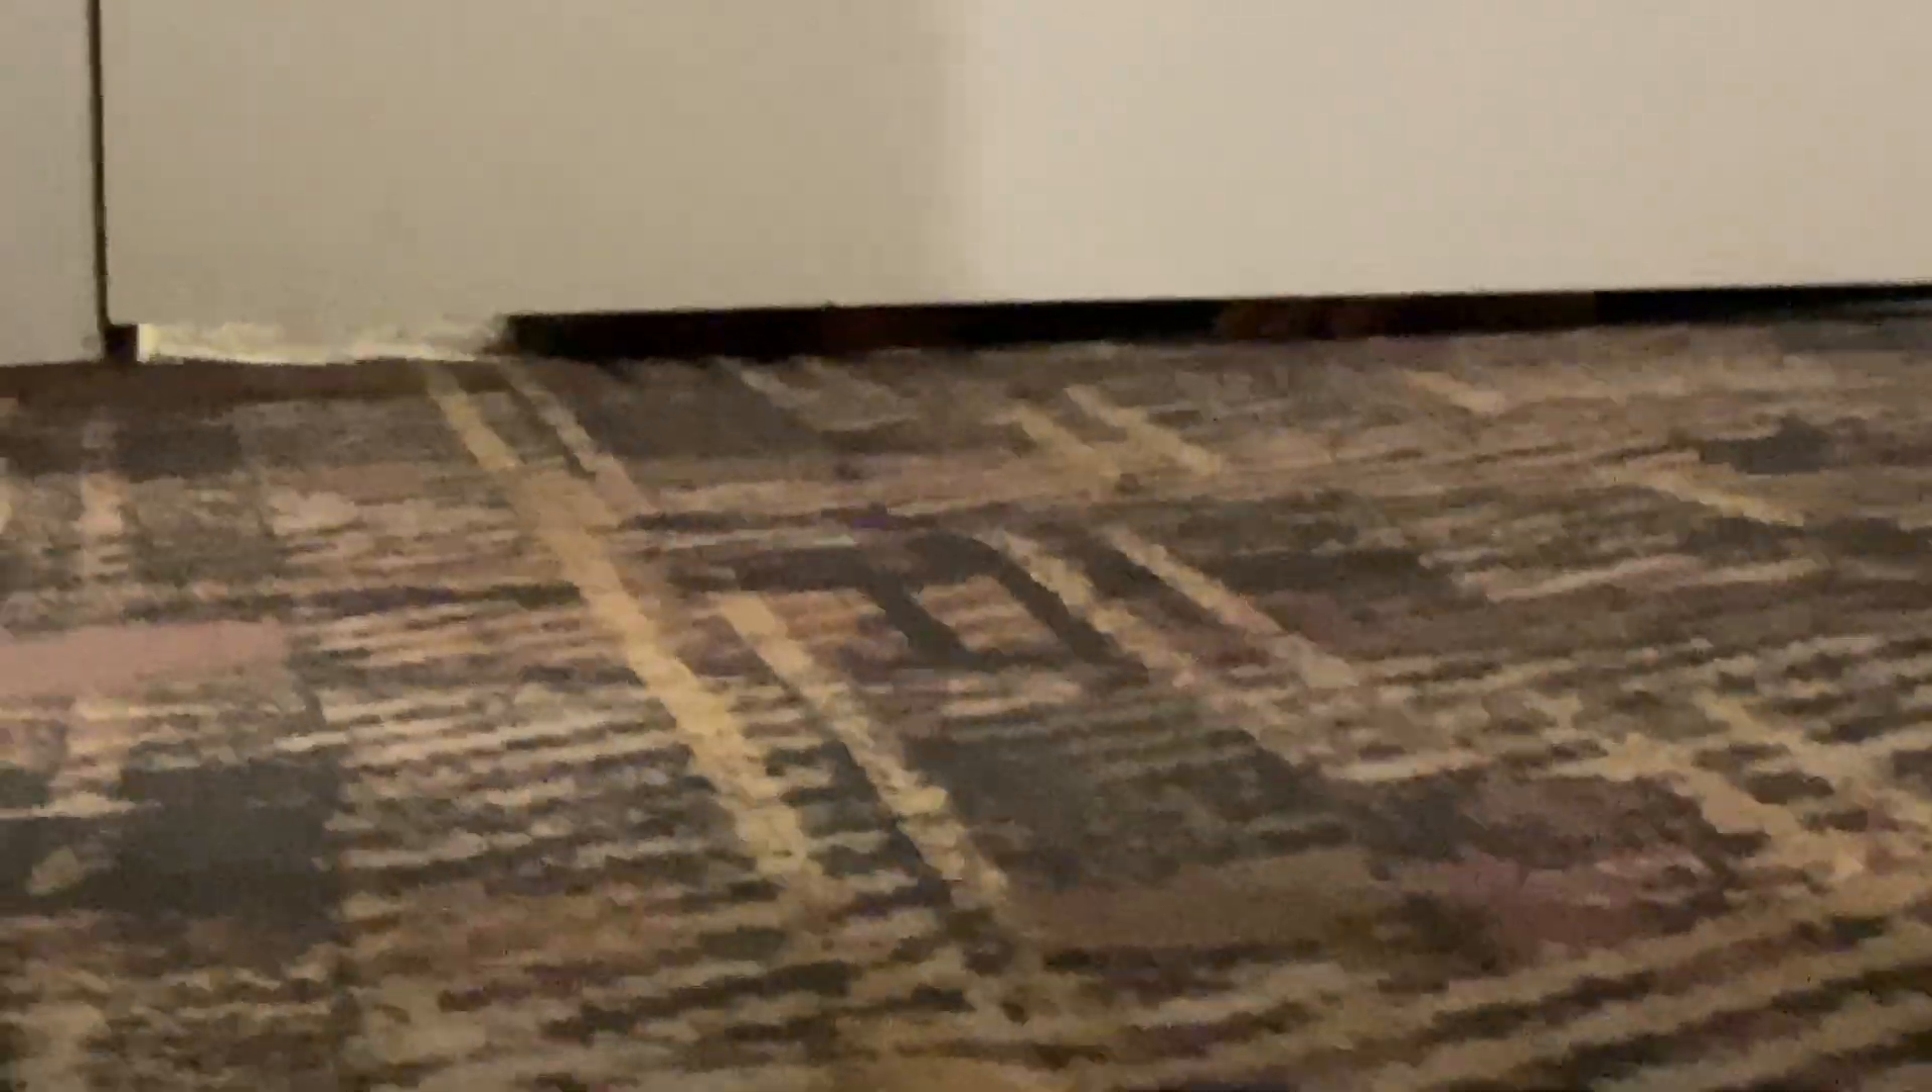There's a big gap under the door.